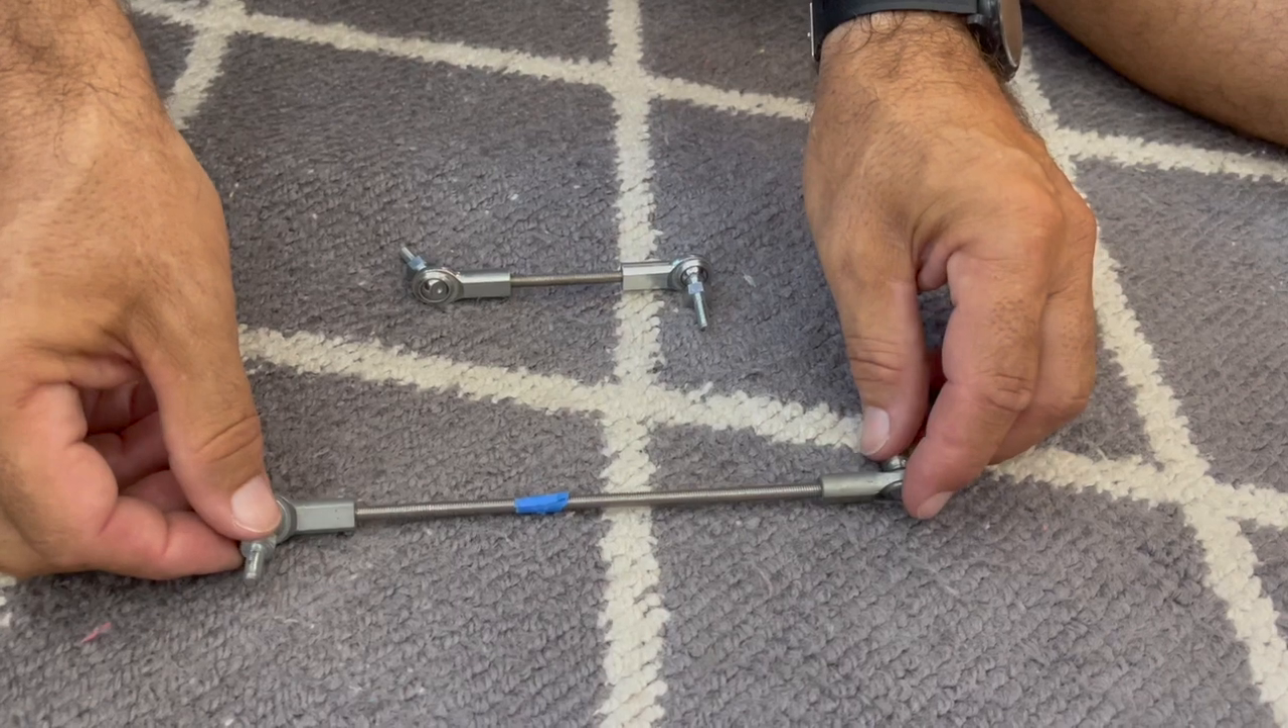So here's the rod I took off with the two heim joints on the end.